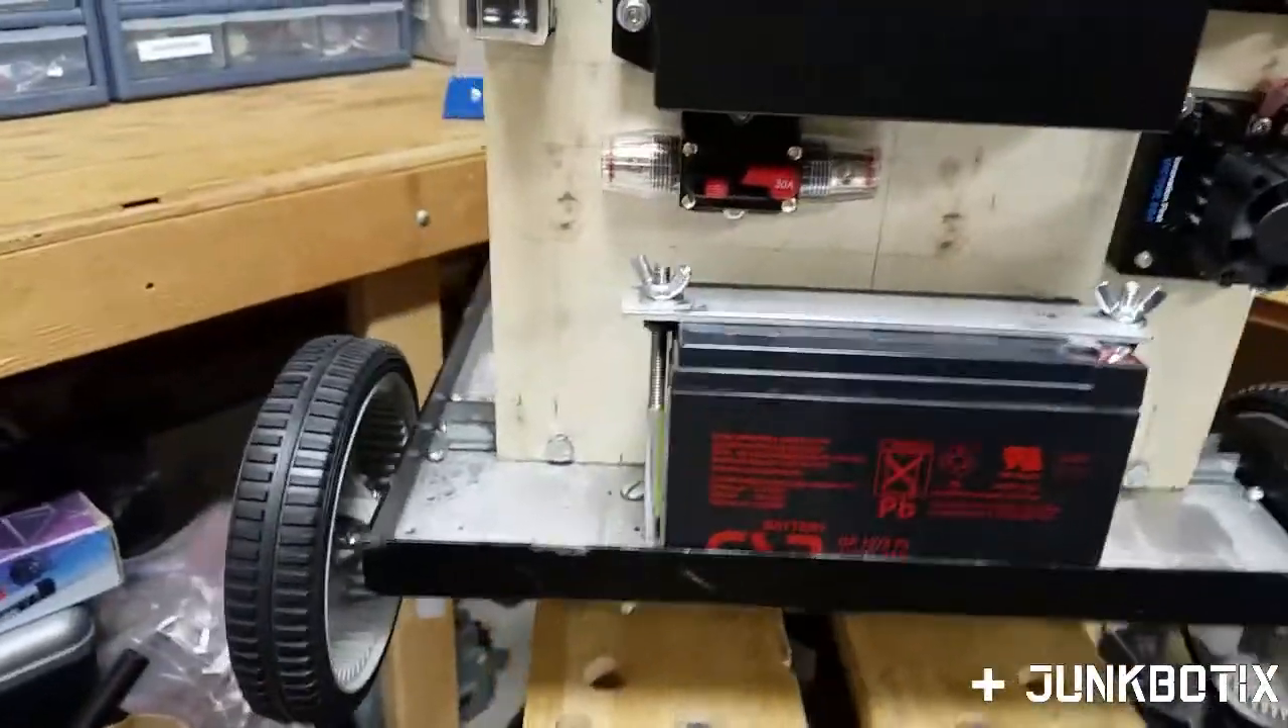Um, we've got the chassis, we've got the, uh, battery mounted, uh, with, uh, with a custom hold down strap there.